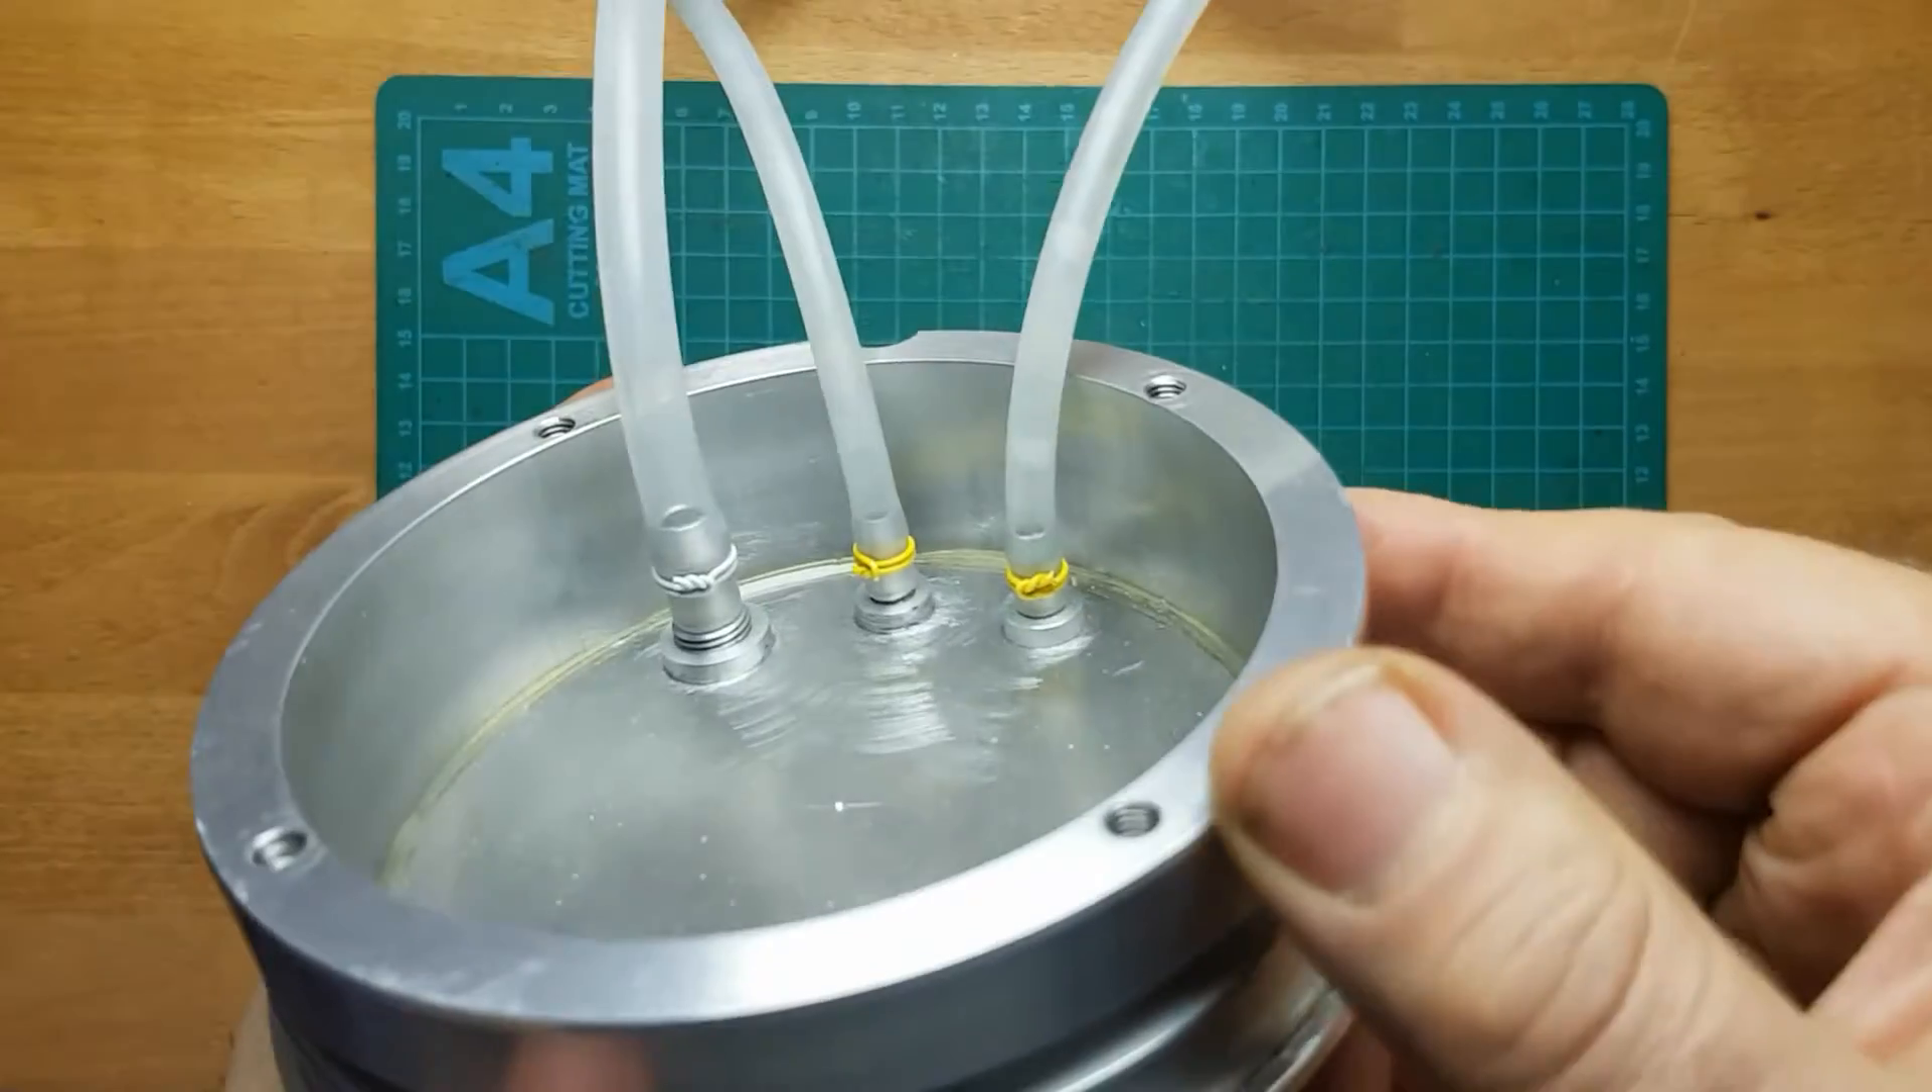Hier habe ich schon mal alle Silikonschläuche auf die Schlauchanschlüsse aufgesteckt und mit isoliertem Kupferdraht gesichert.